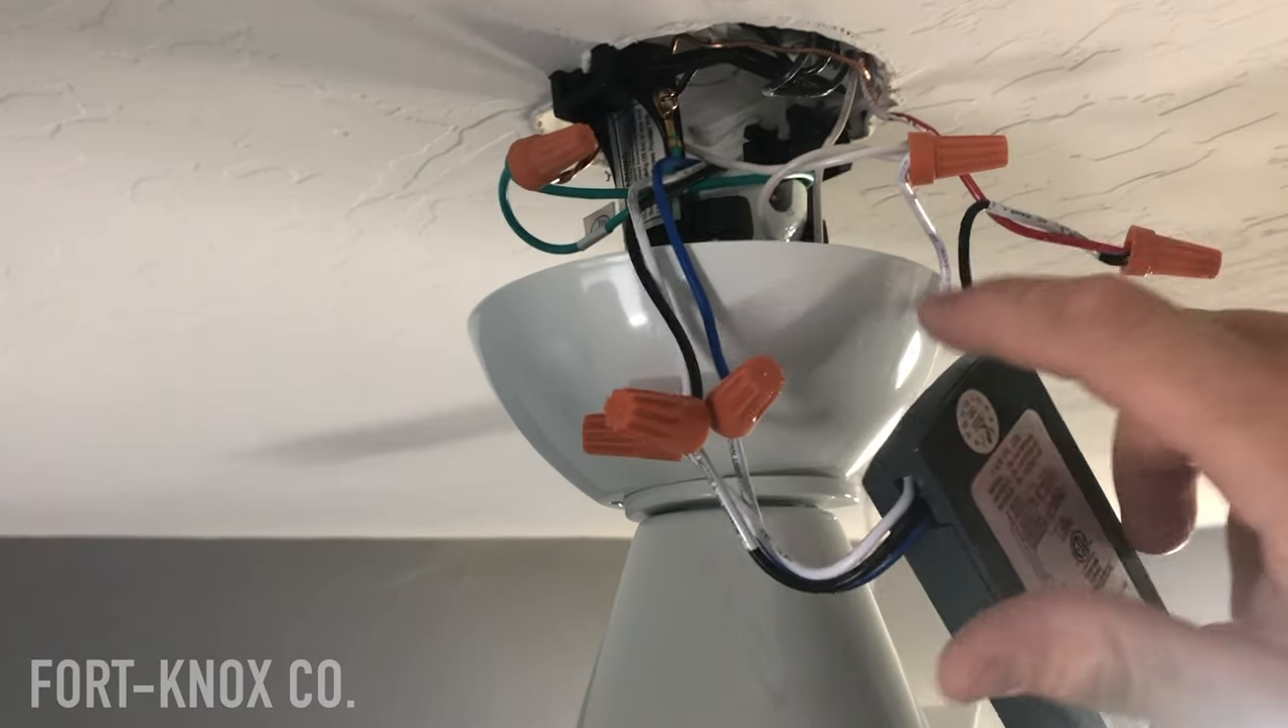And so I got obviously a lot of wires here that I need to organize and make sure that I can get this cap back over.